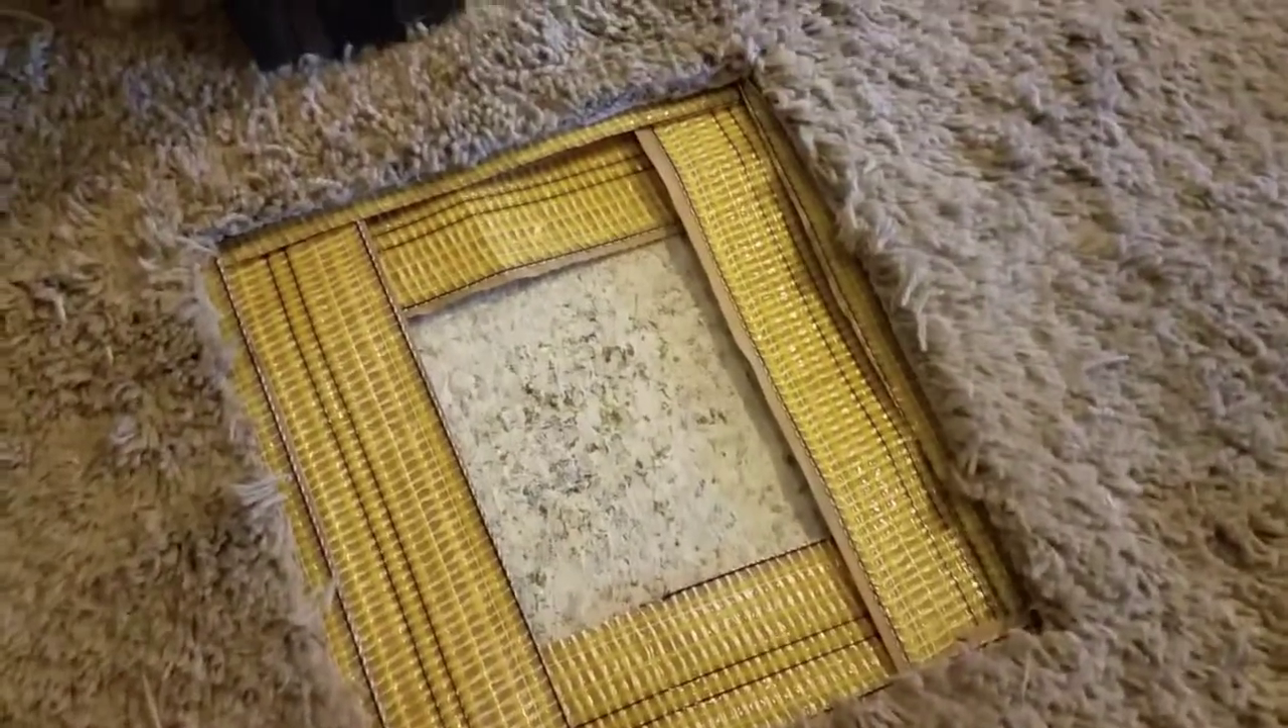All the tape has been added.